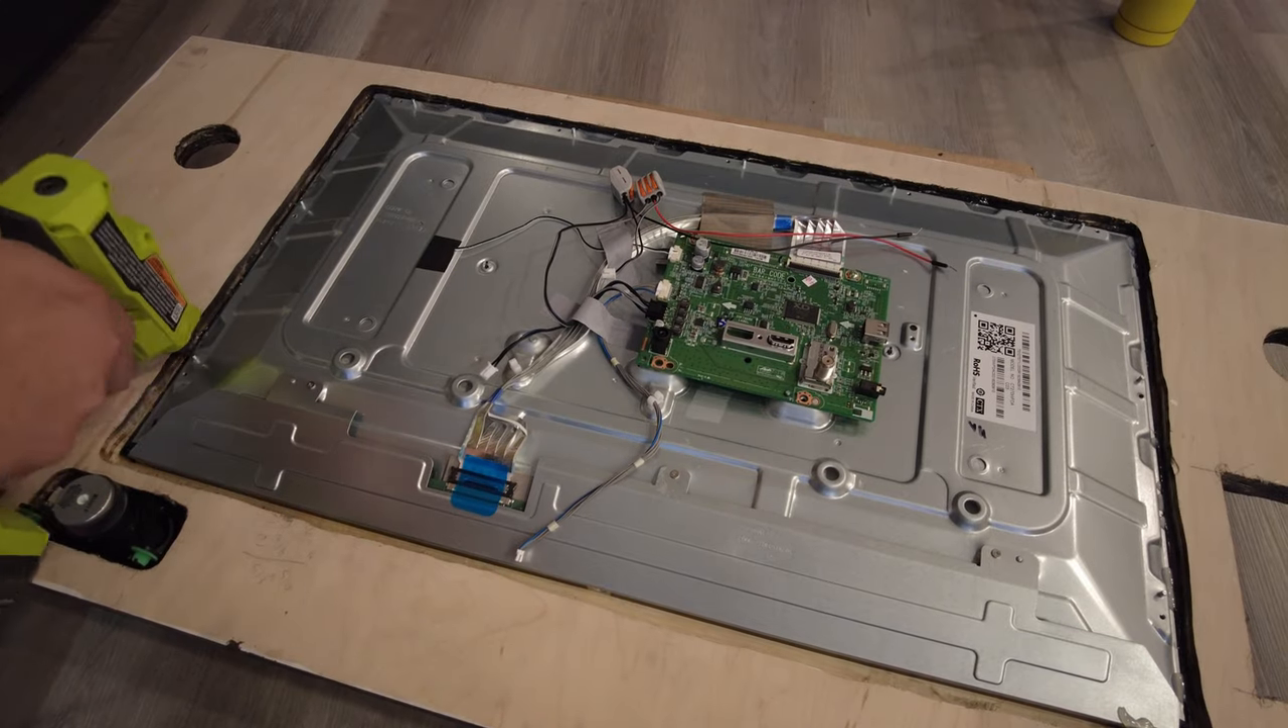The screen dropped right into place in the recess I had cut out earlier.